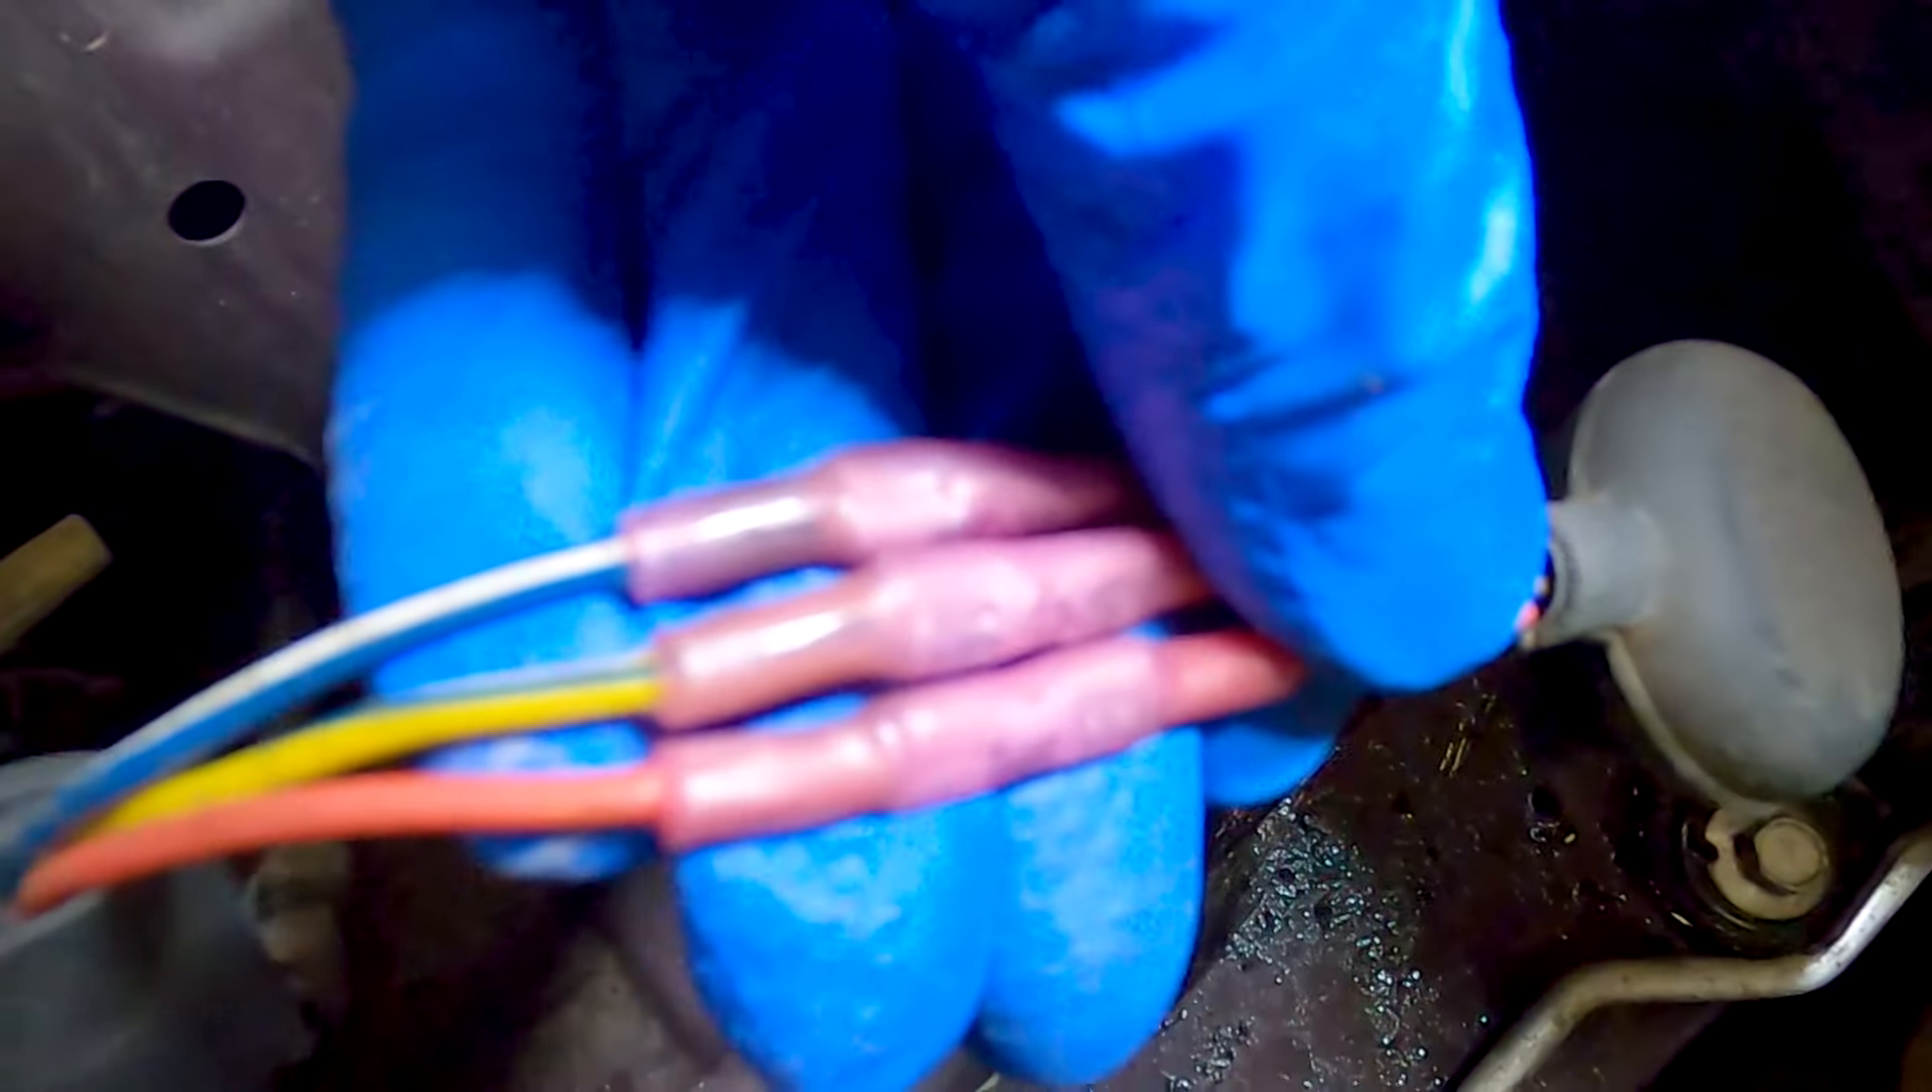And there you have it the finished splices. Technically this job is done.